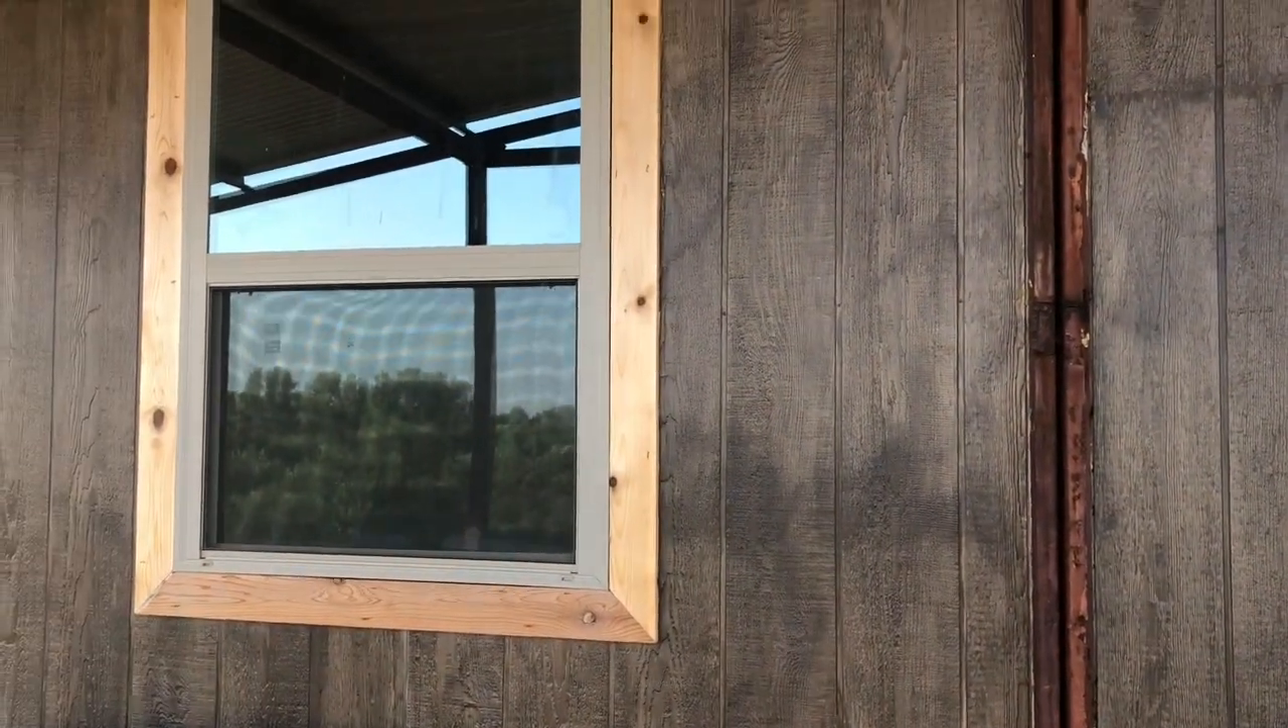Boxed out the window here with the cedar.